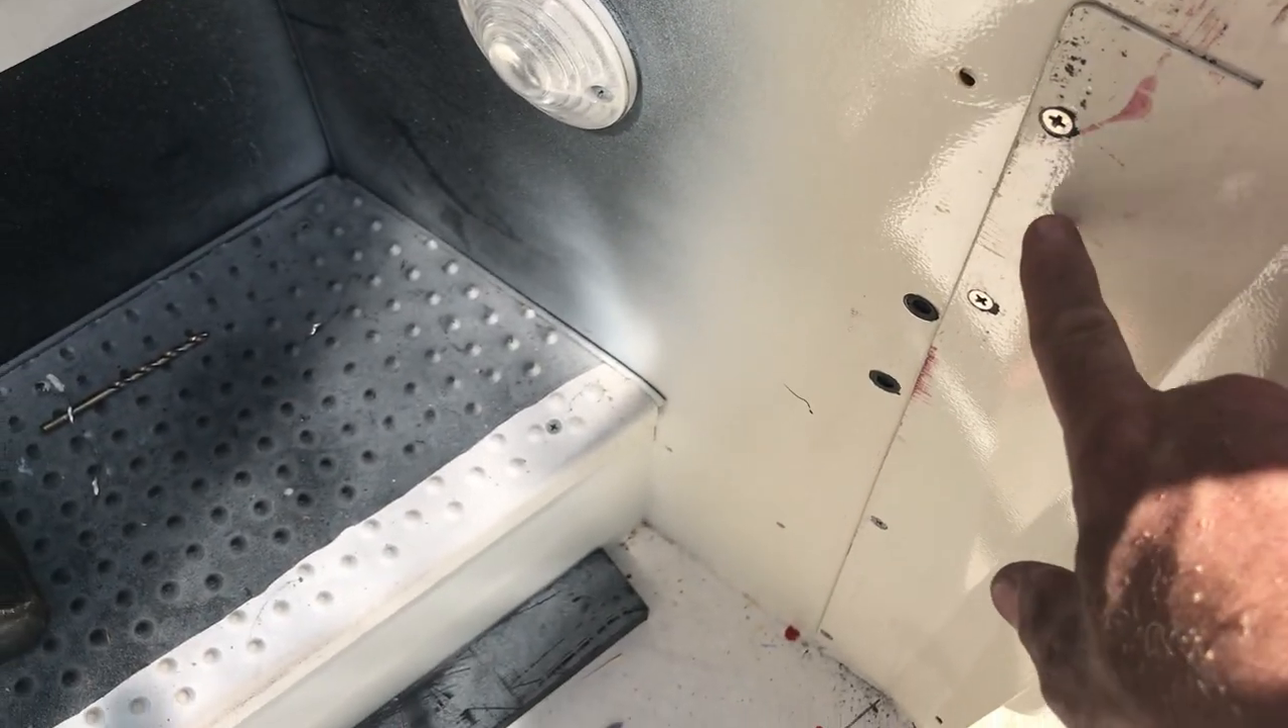I put some flathead screws in here just to hold all this stuff together.